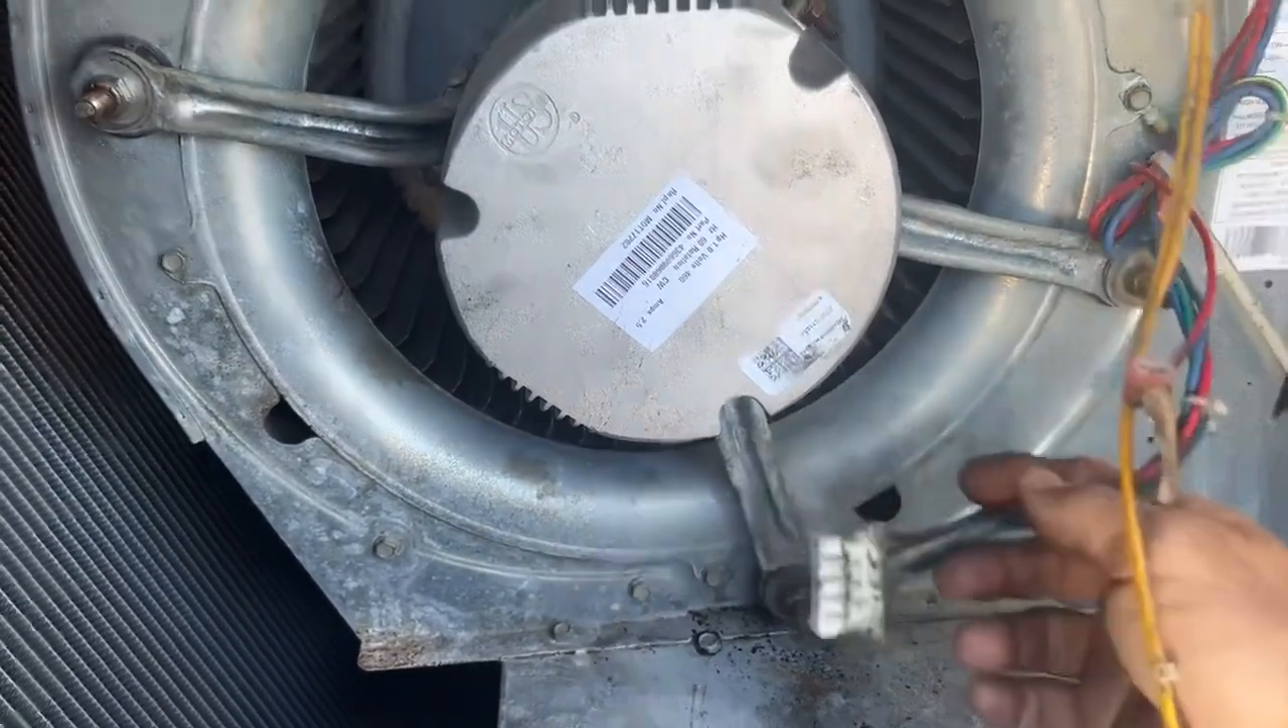So we got the motor back in.